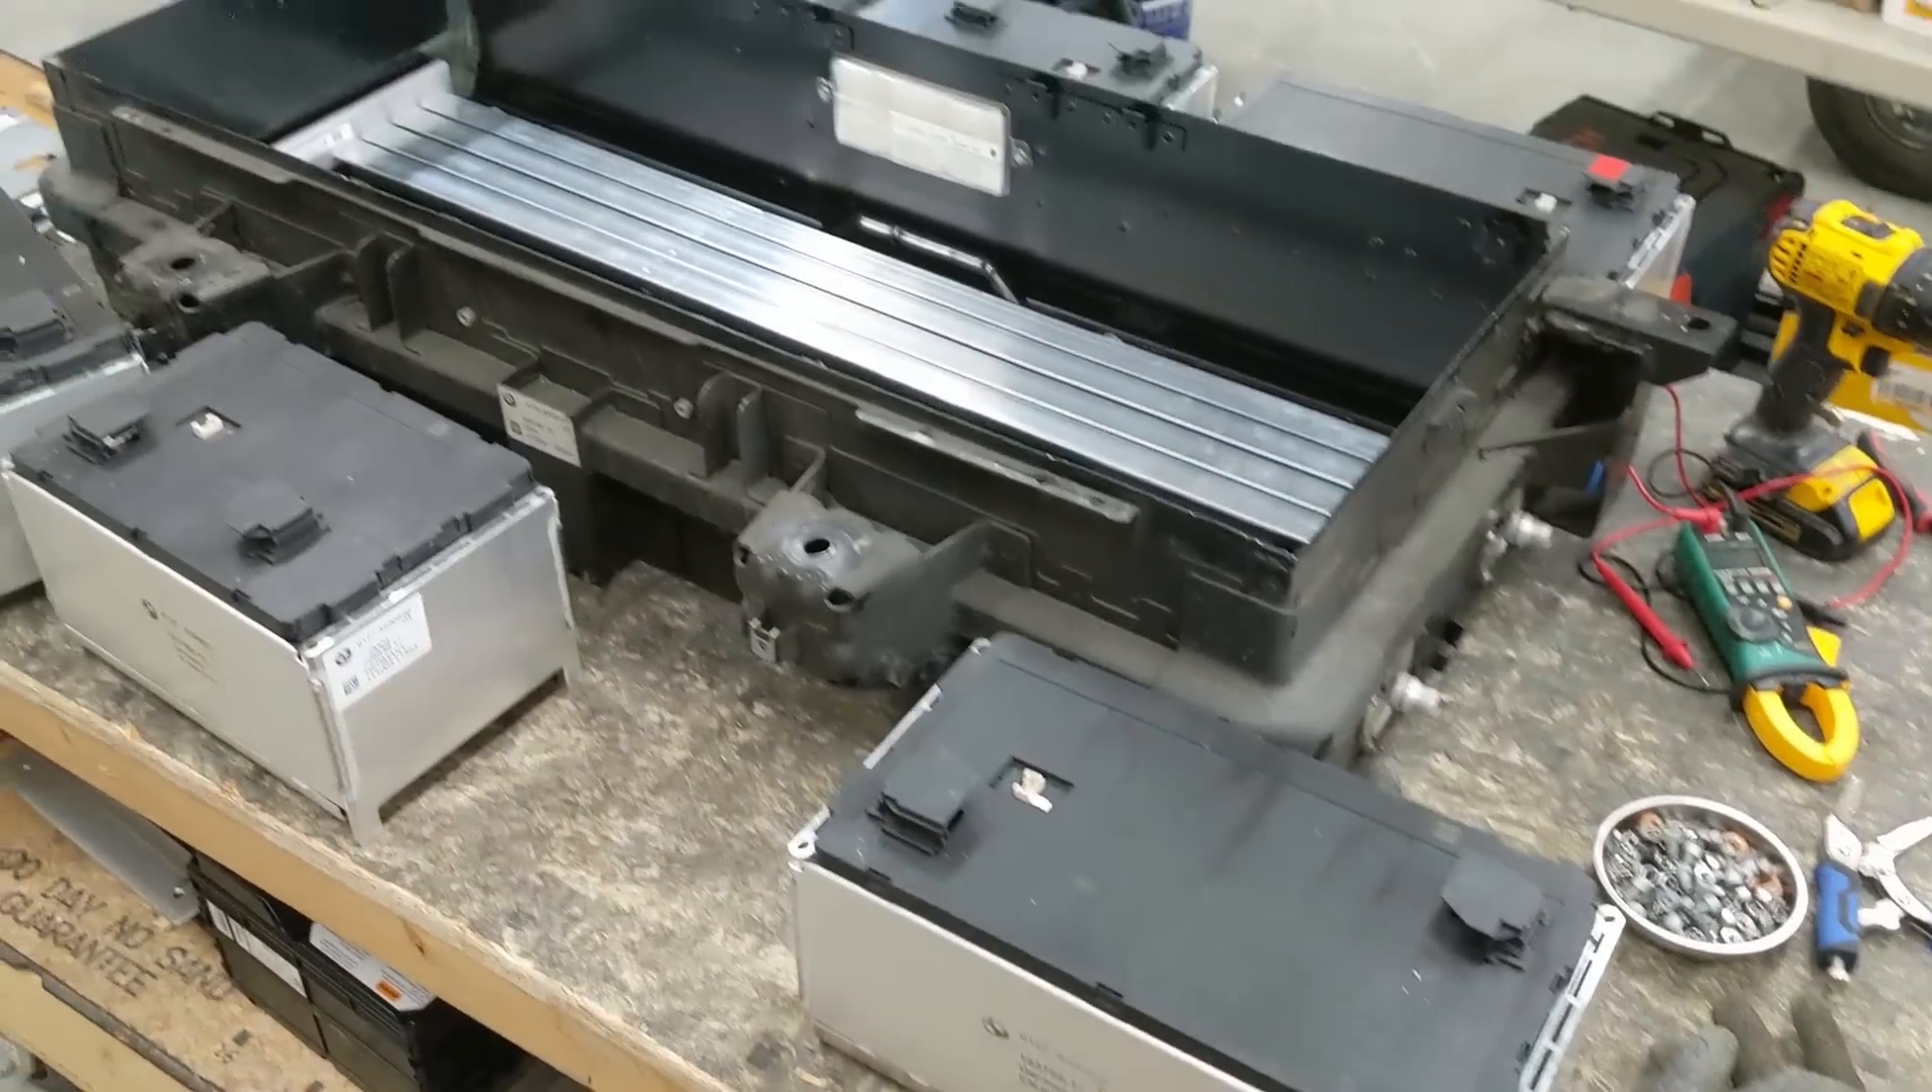We've now pulled out the modules from this case and inside is this really cool heat exchanger.